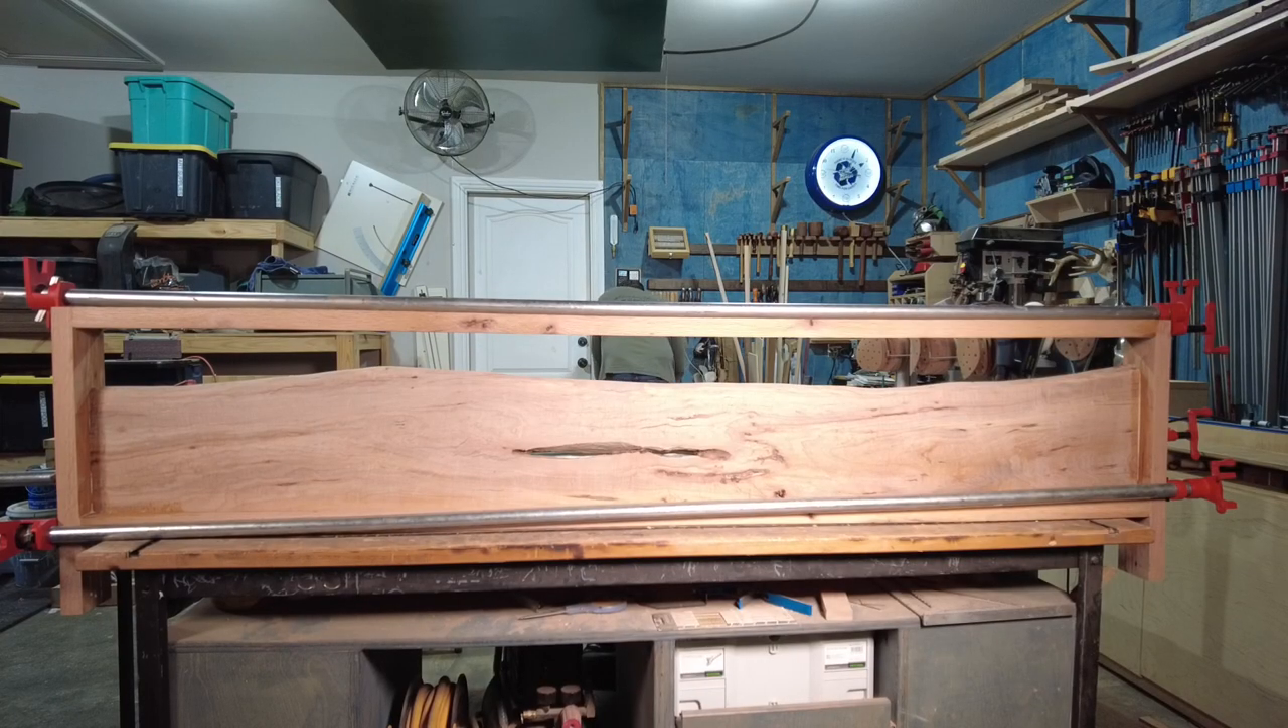And here's what the footboard looks like once it's glued up.